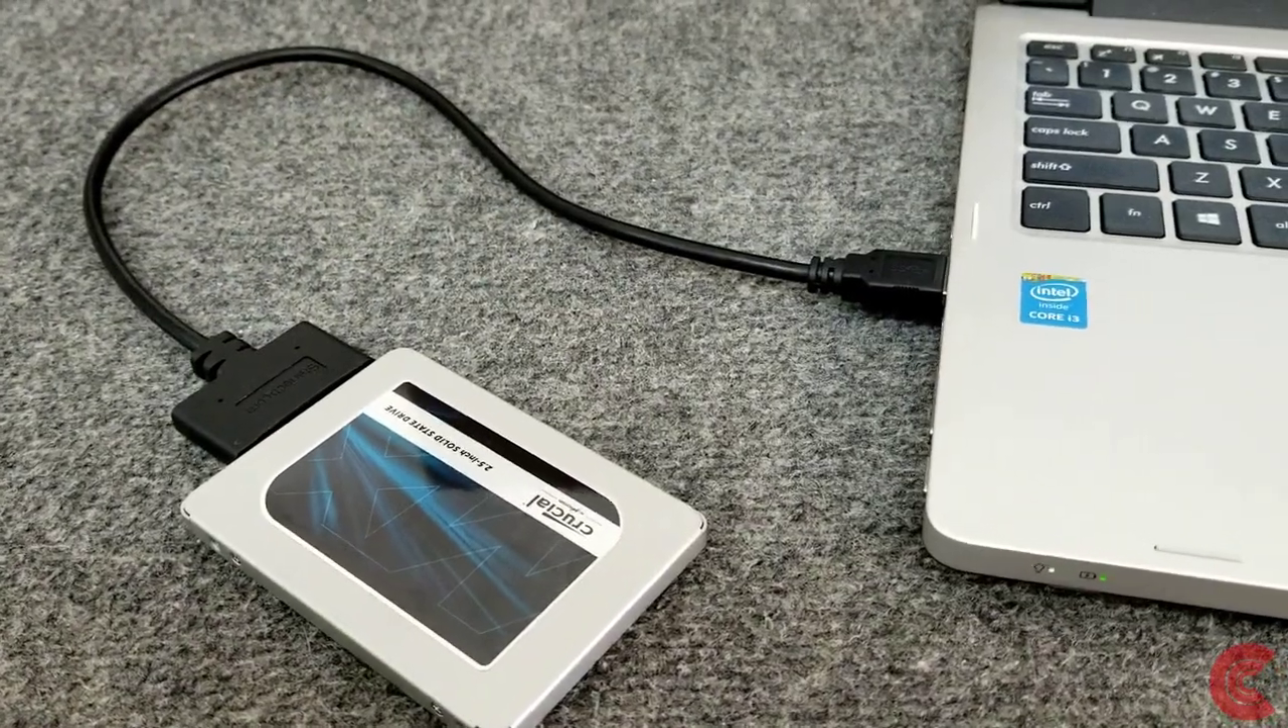You can see we're plugged in over here into the USB port.